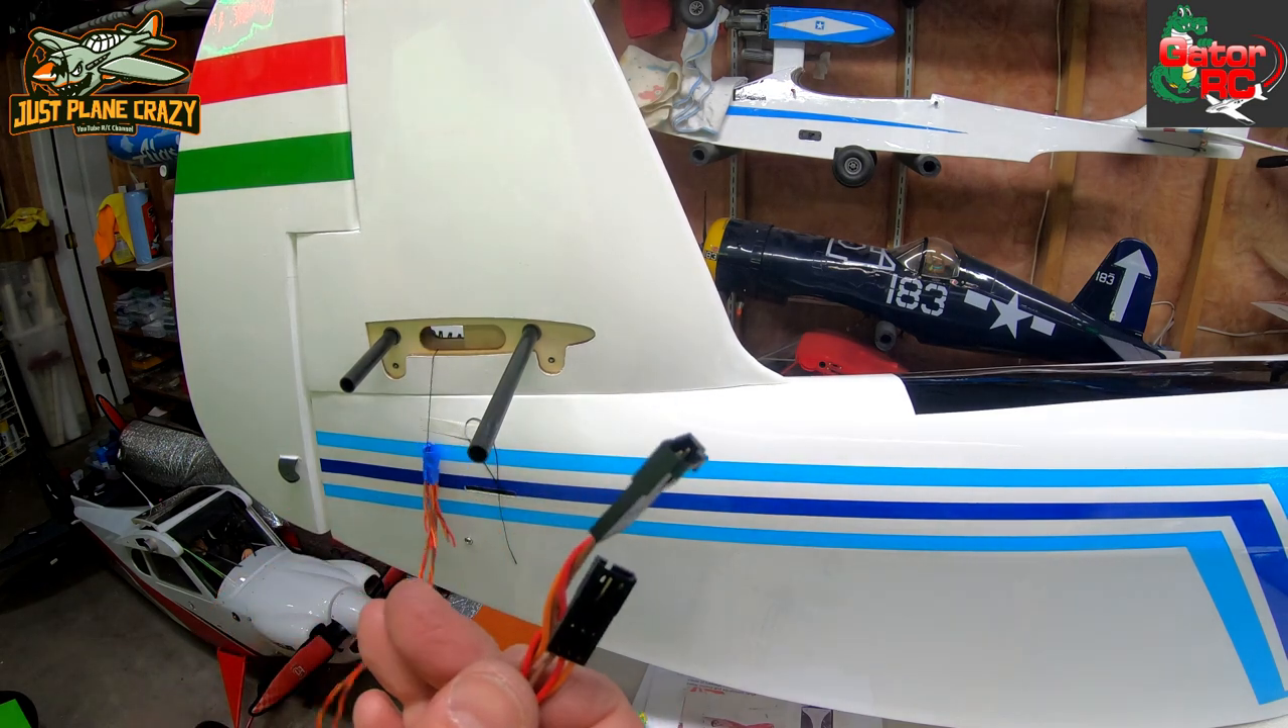So, we've made our extension leads for the elevator.